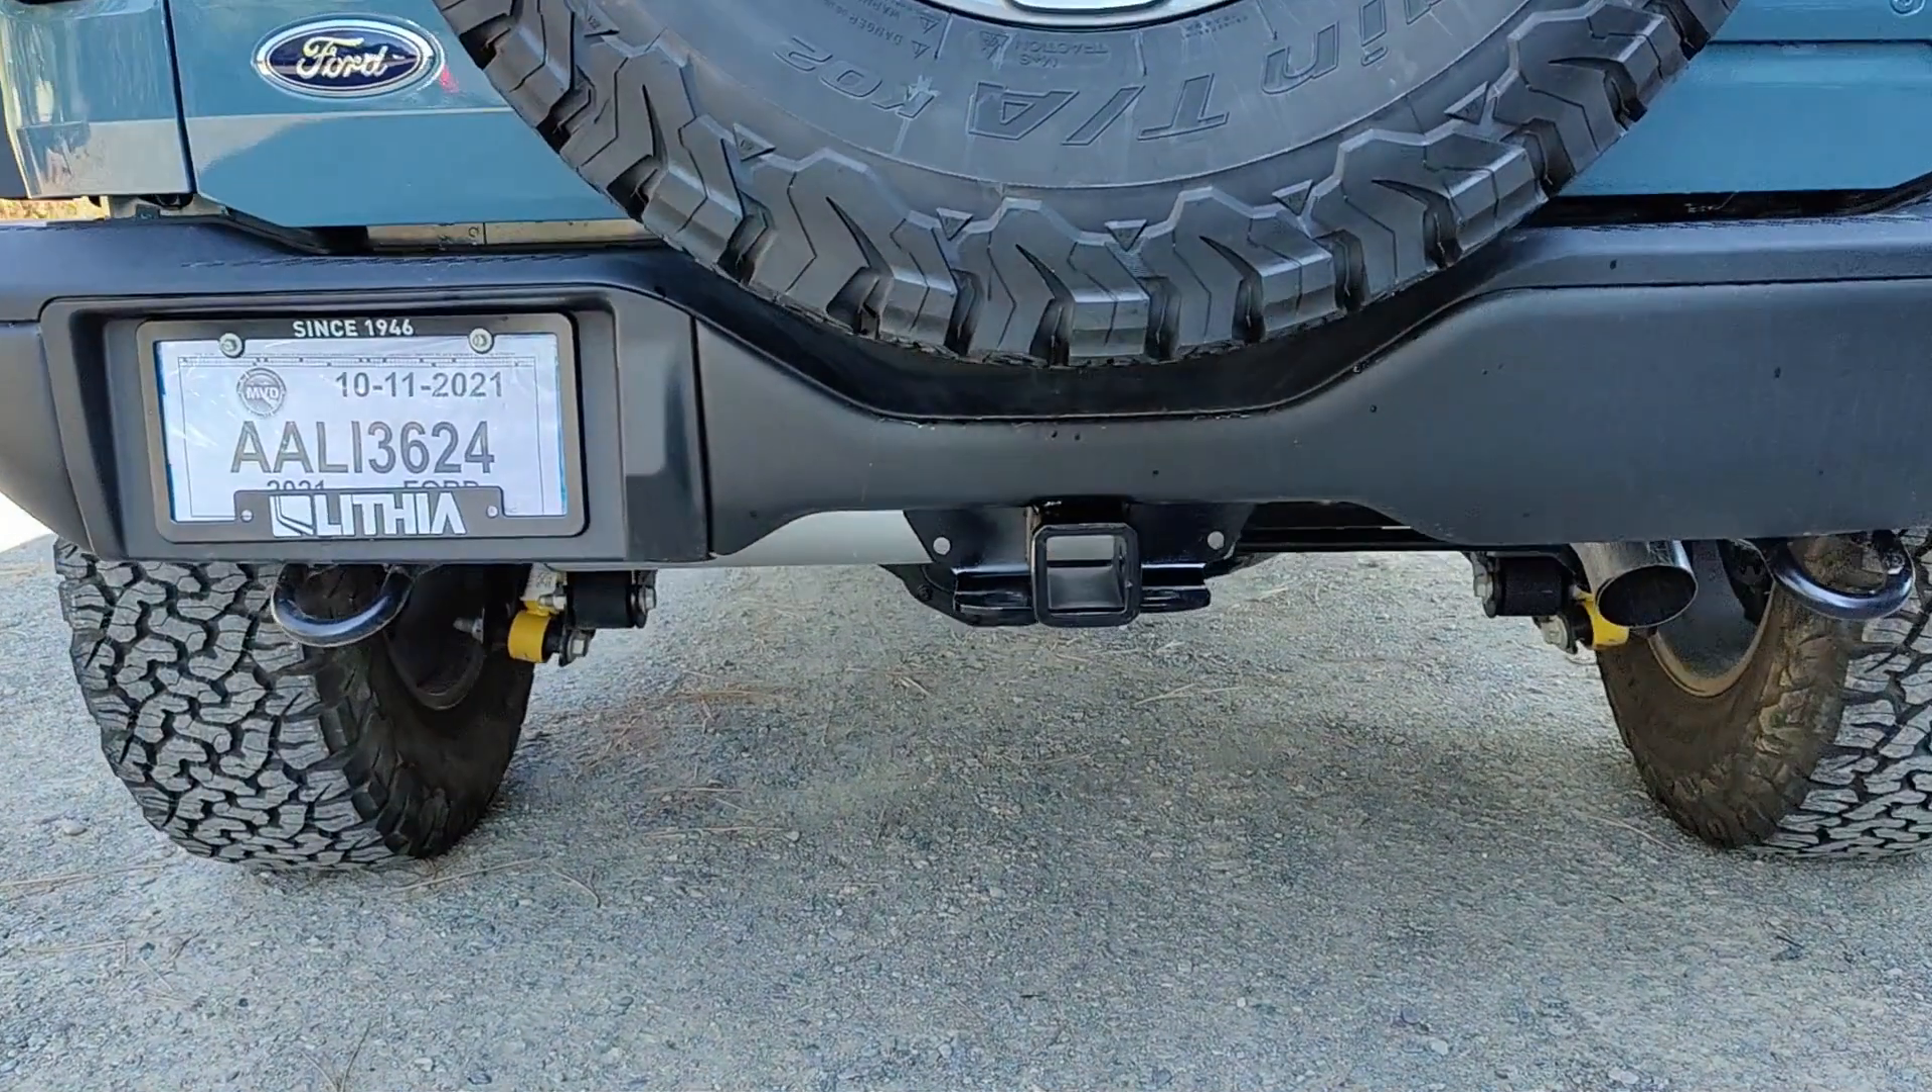Okay, now we take a look from the back with the job completed. We've got our receiver hitch mounted down here.